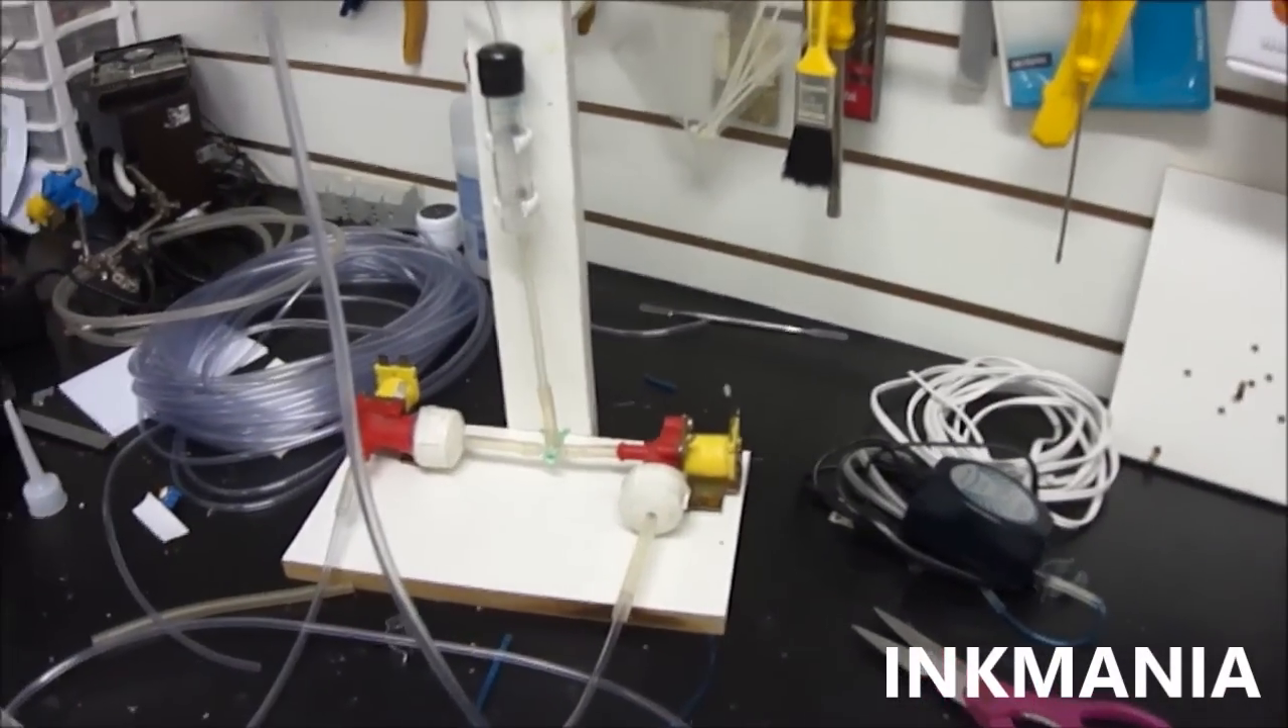E pelo menos o sistema hidráulico aí tá montado.